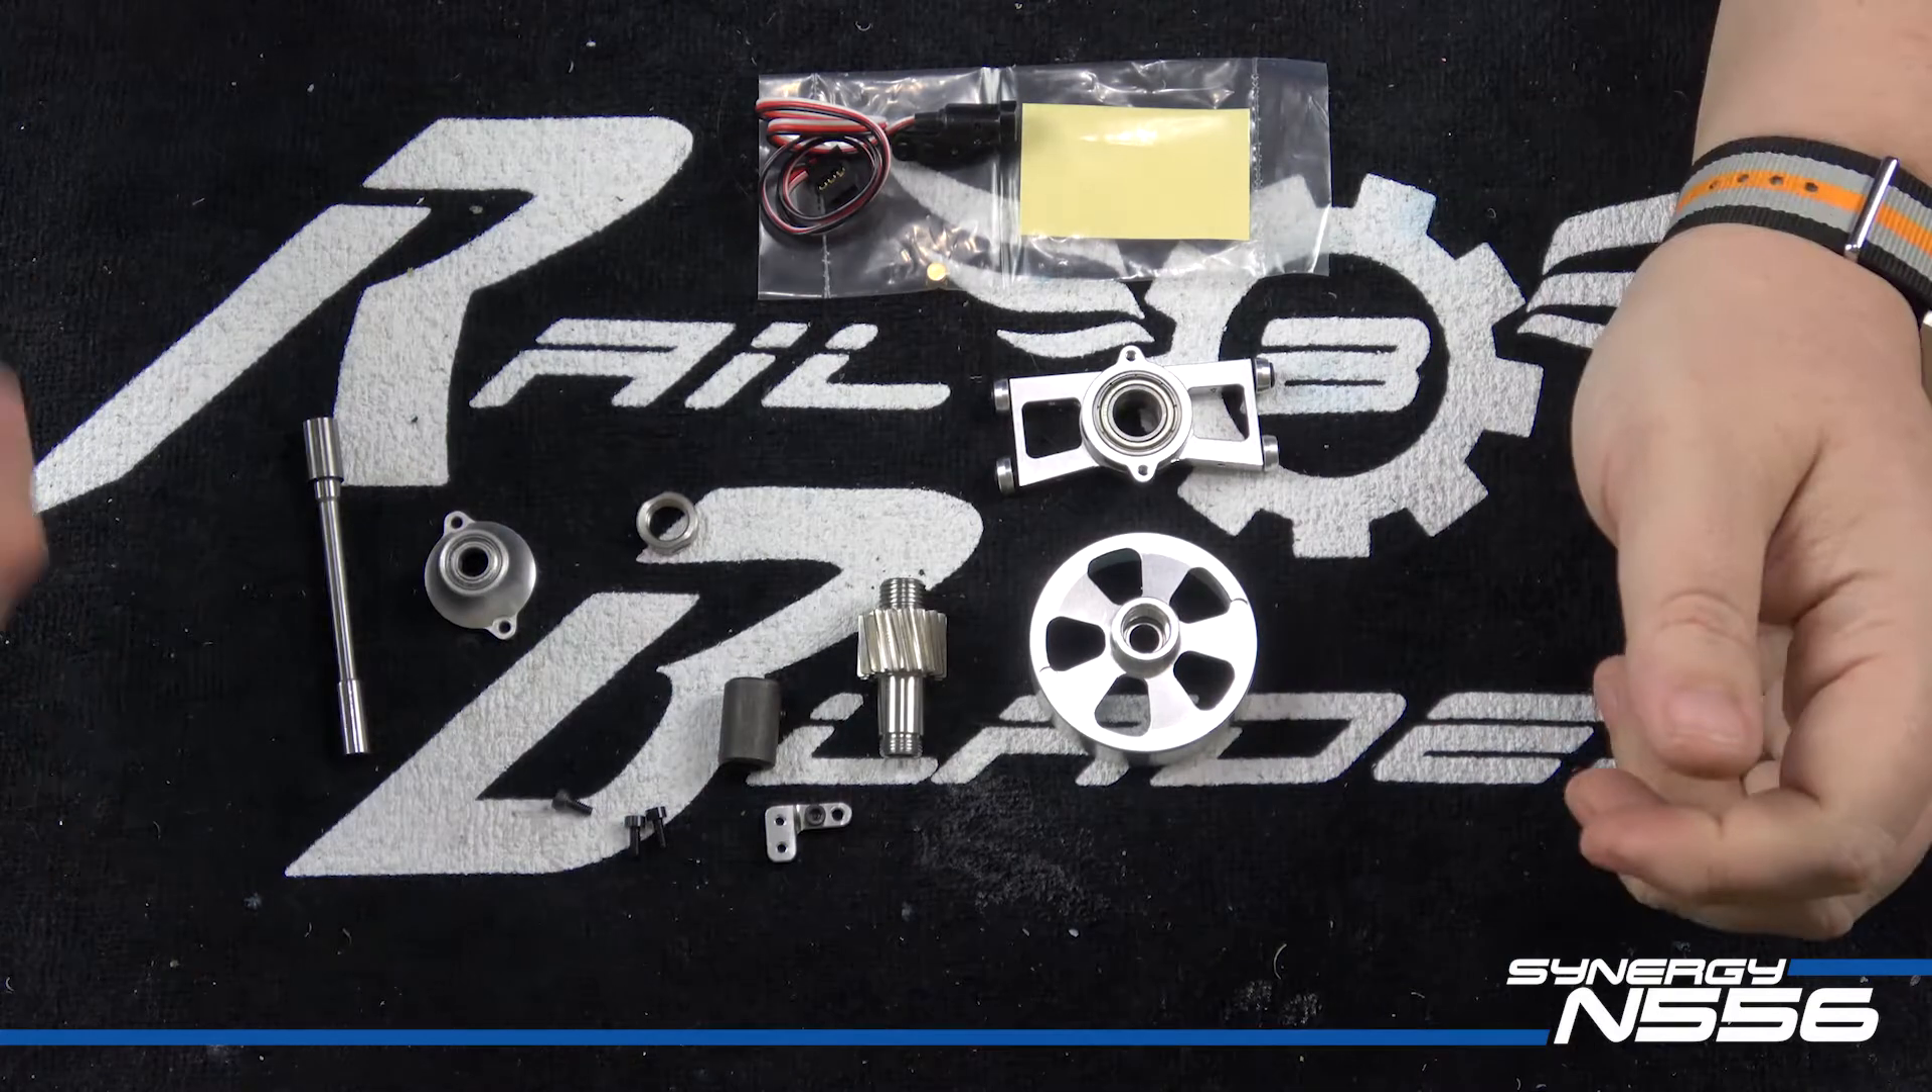Okay as you can see i have the clutch stack completely torn down.